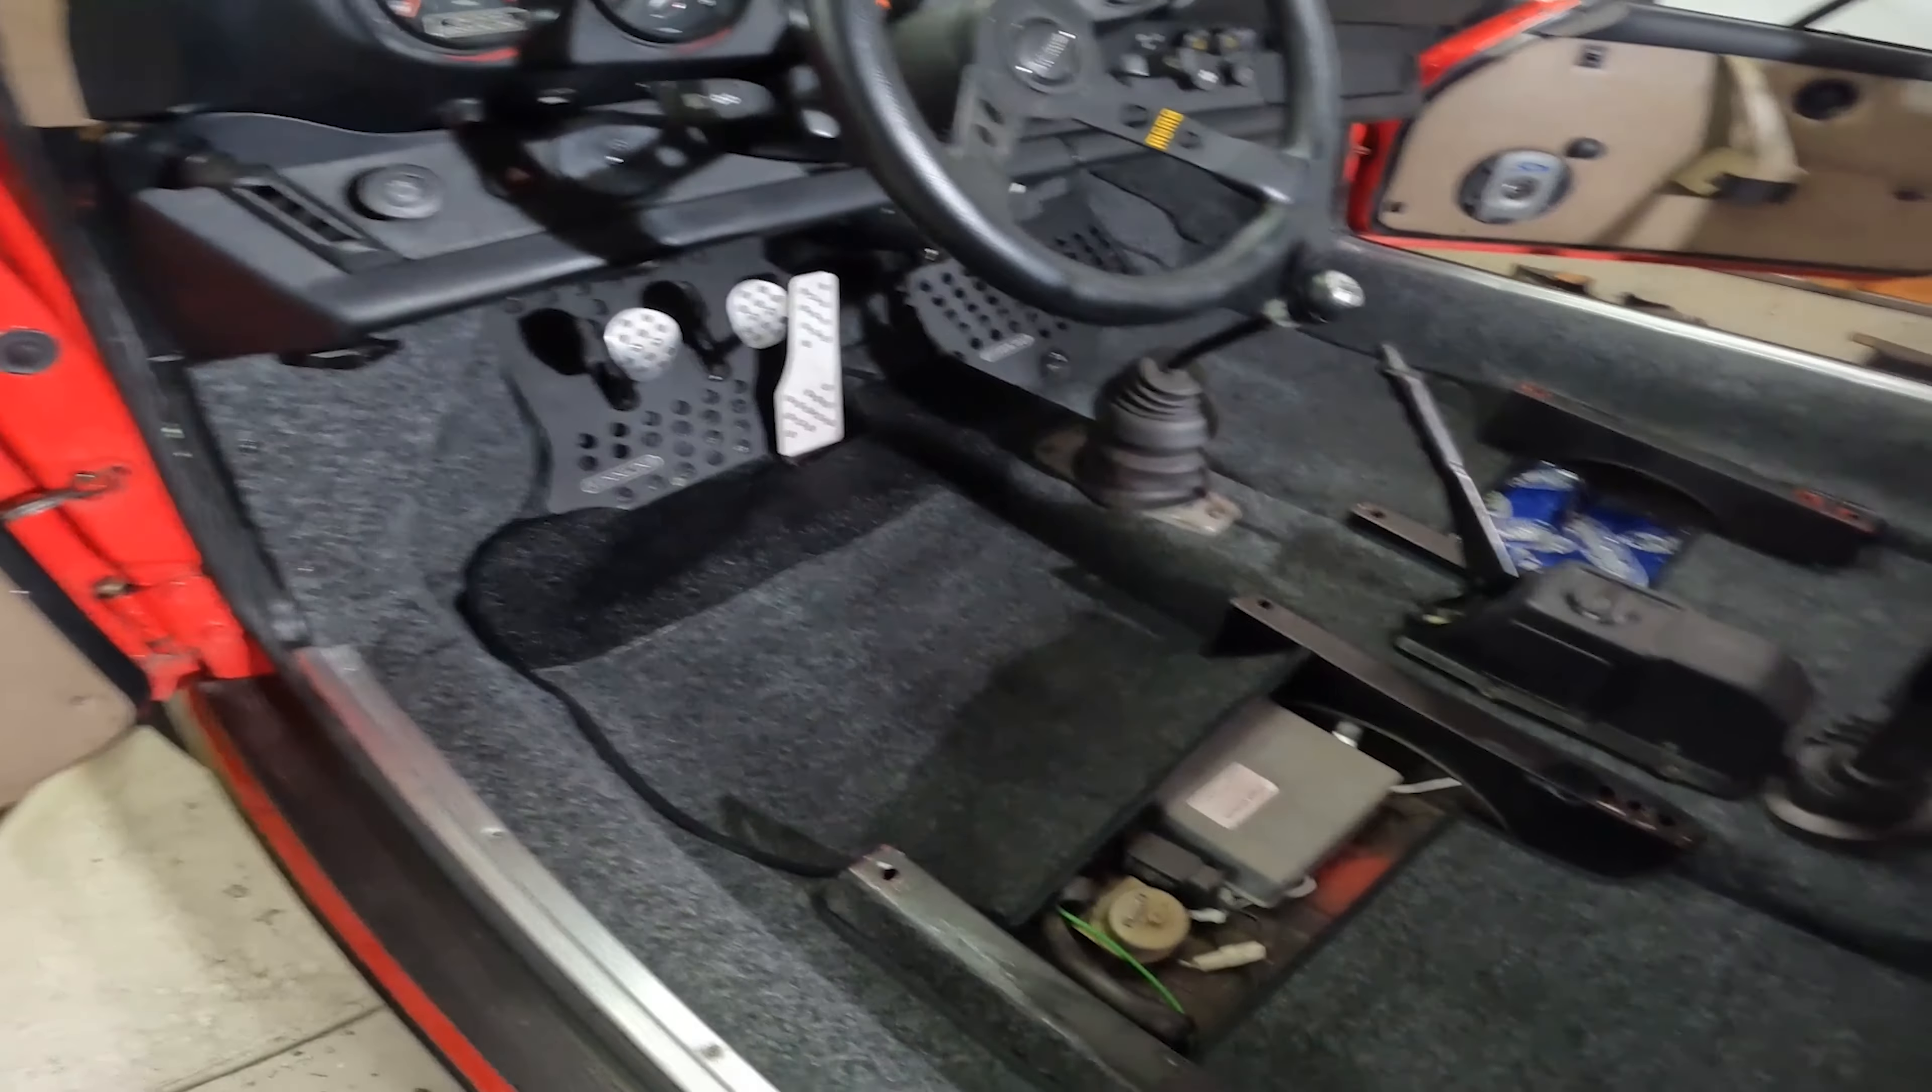Carpet kit is in.